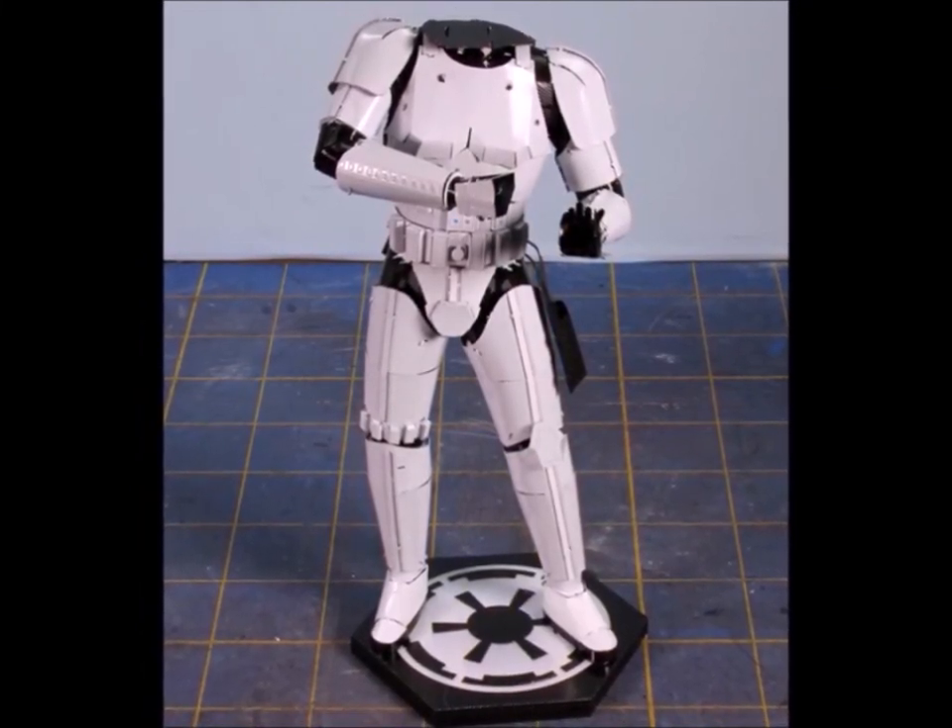And here you have most but not all of the Stormtrooper. What do we do next? Oh right the head!